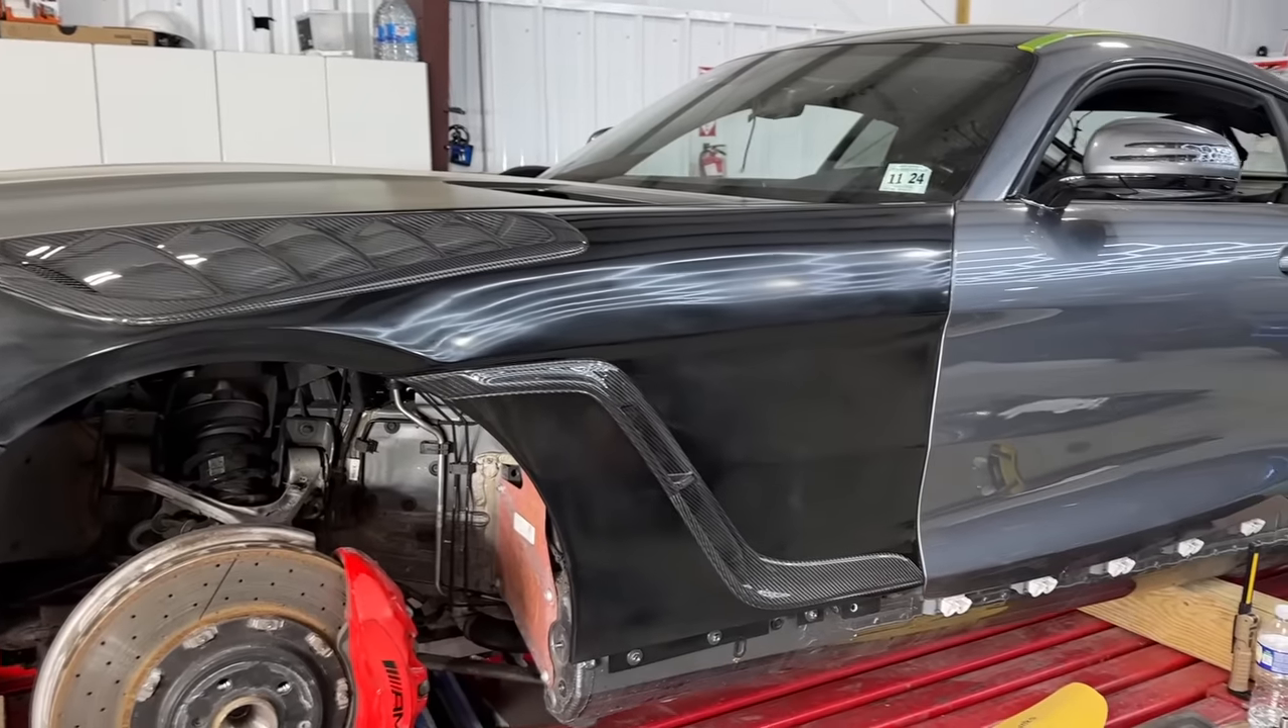Also the fitment is just perfect on the door right there super good fitment.